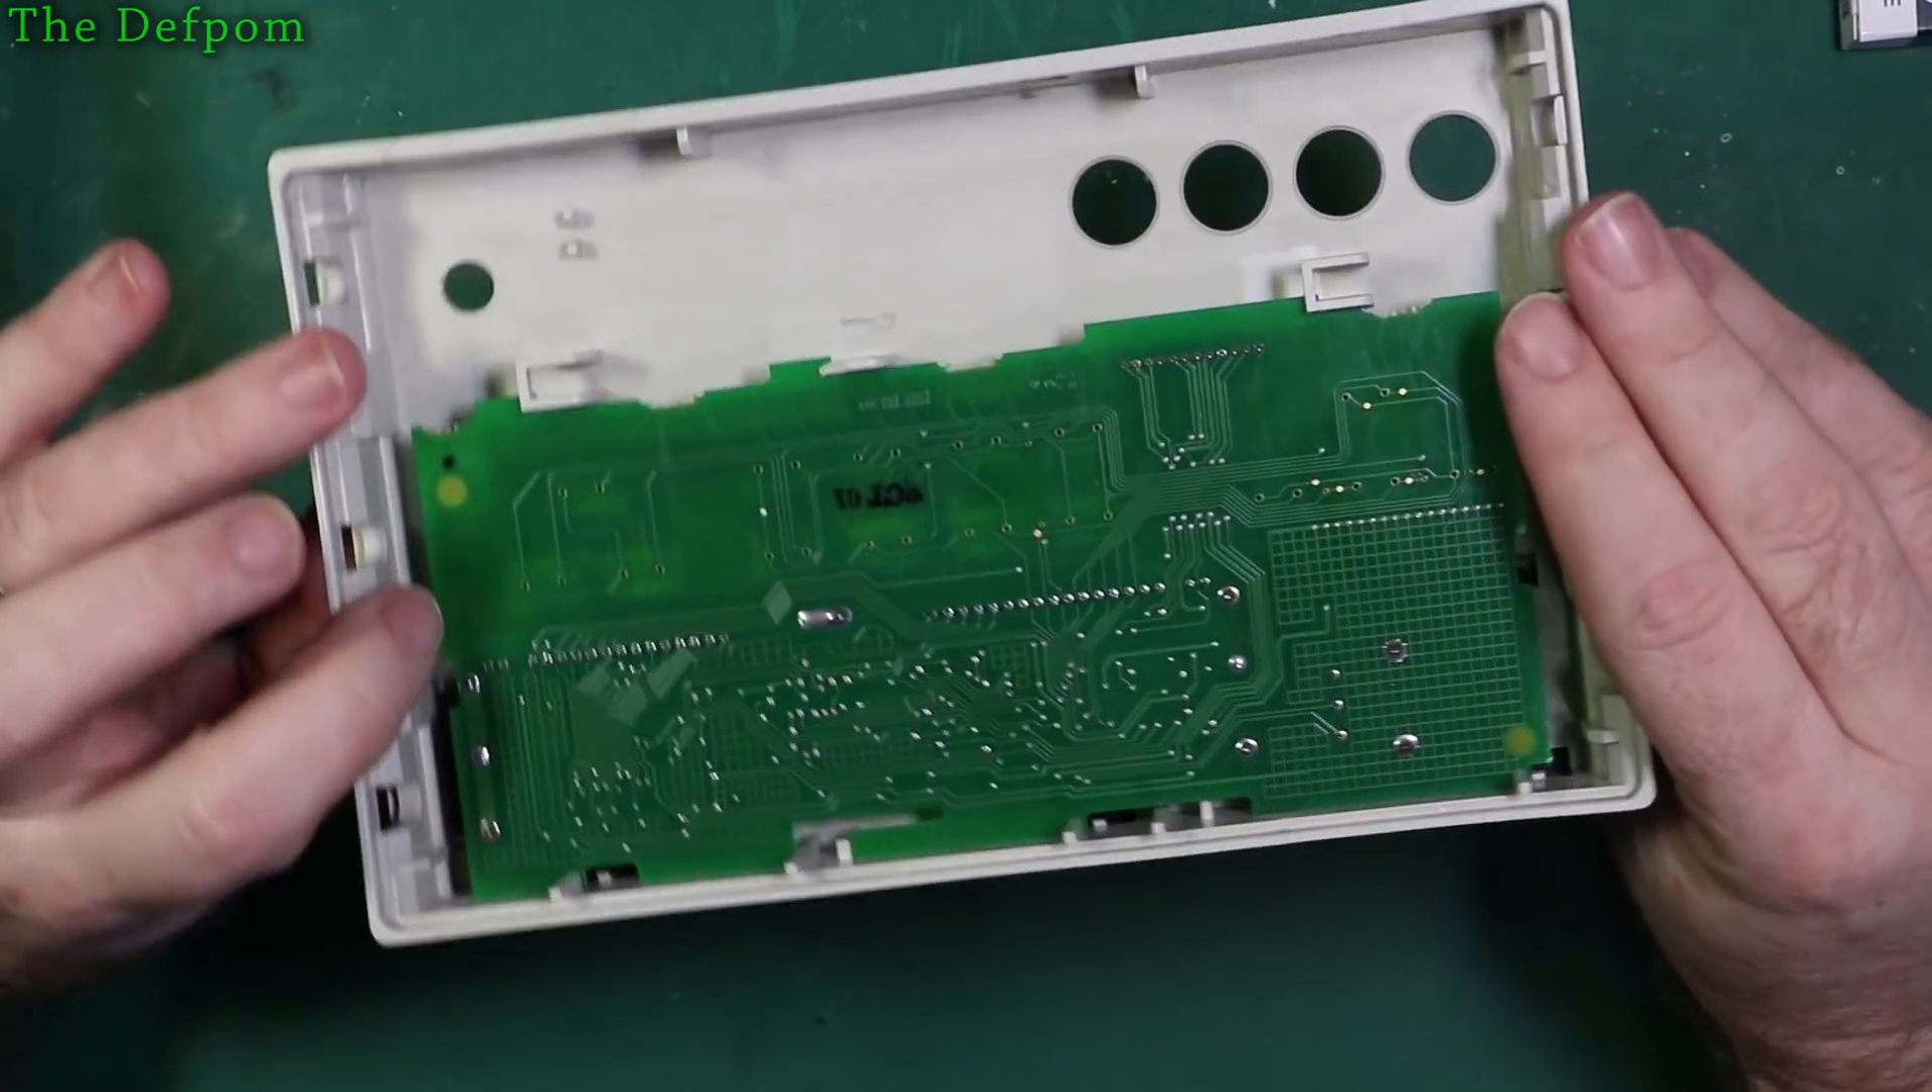As you can see I've put it back together. The circuit board's in there.